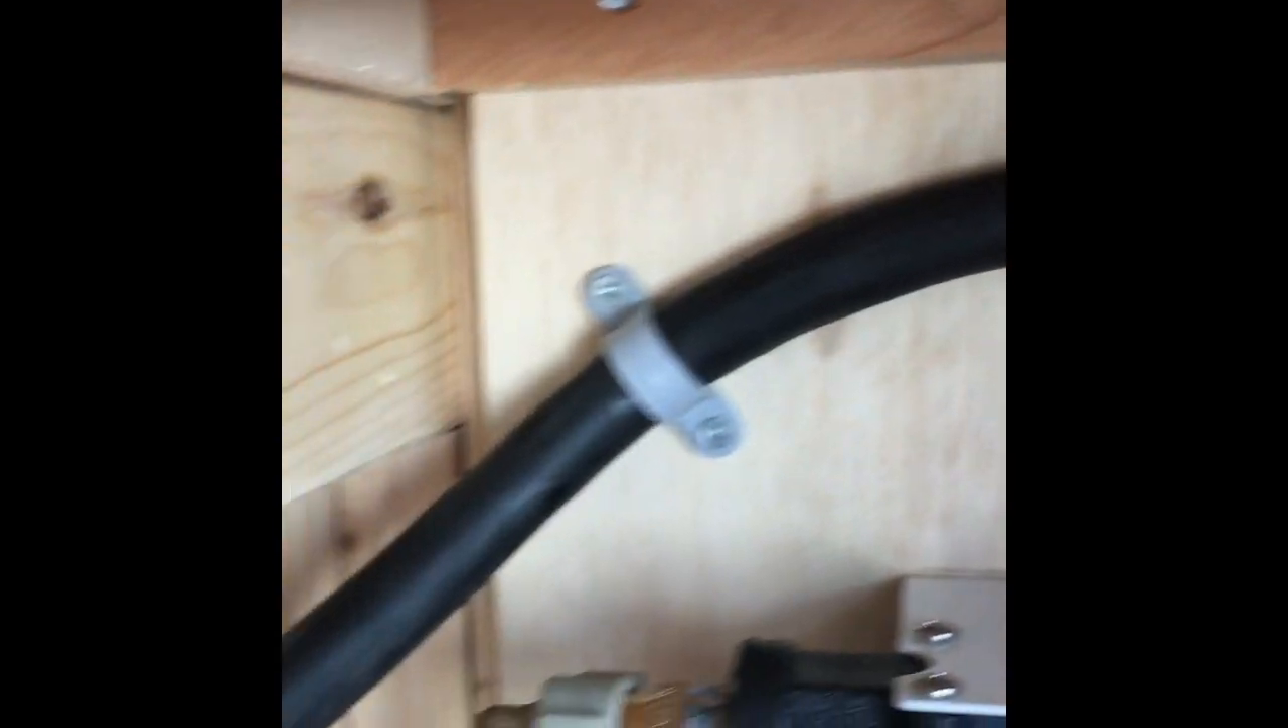All right I've got my wire coming in secured where I want it.